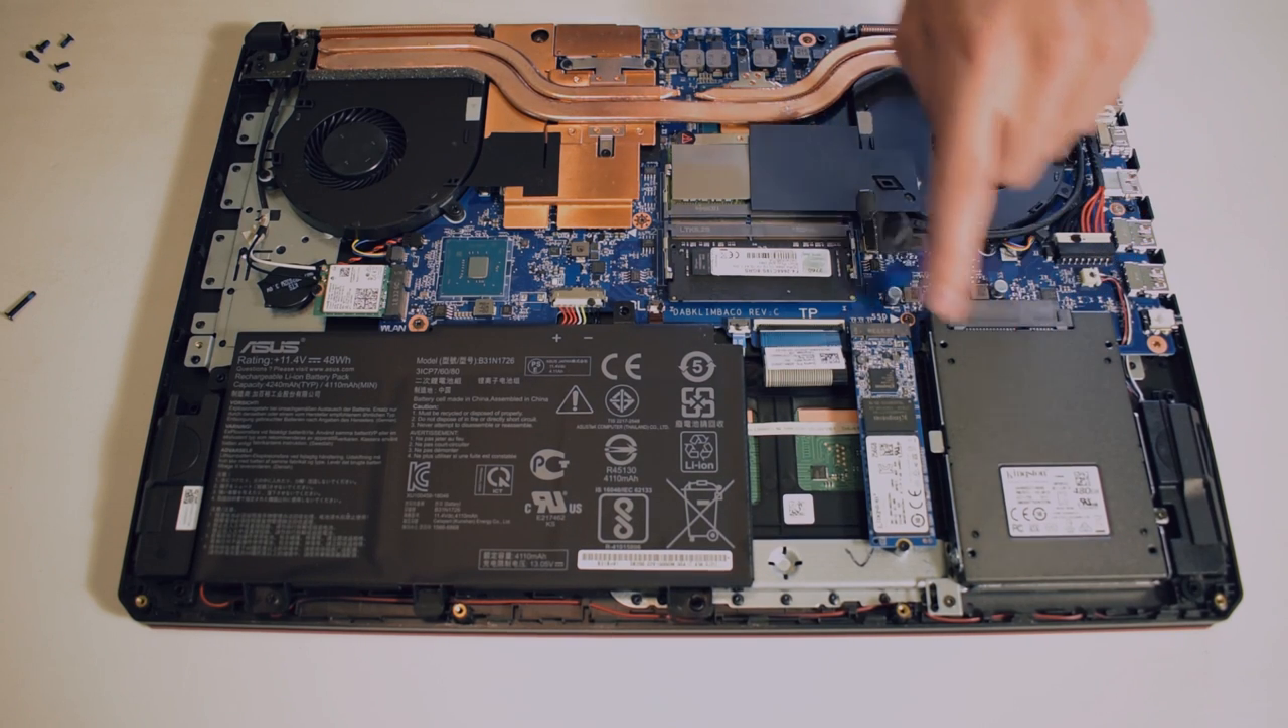I just installed the SSD right here, and also installed the RAM.